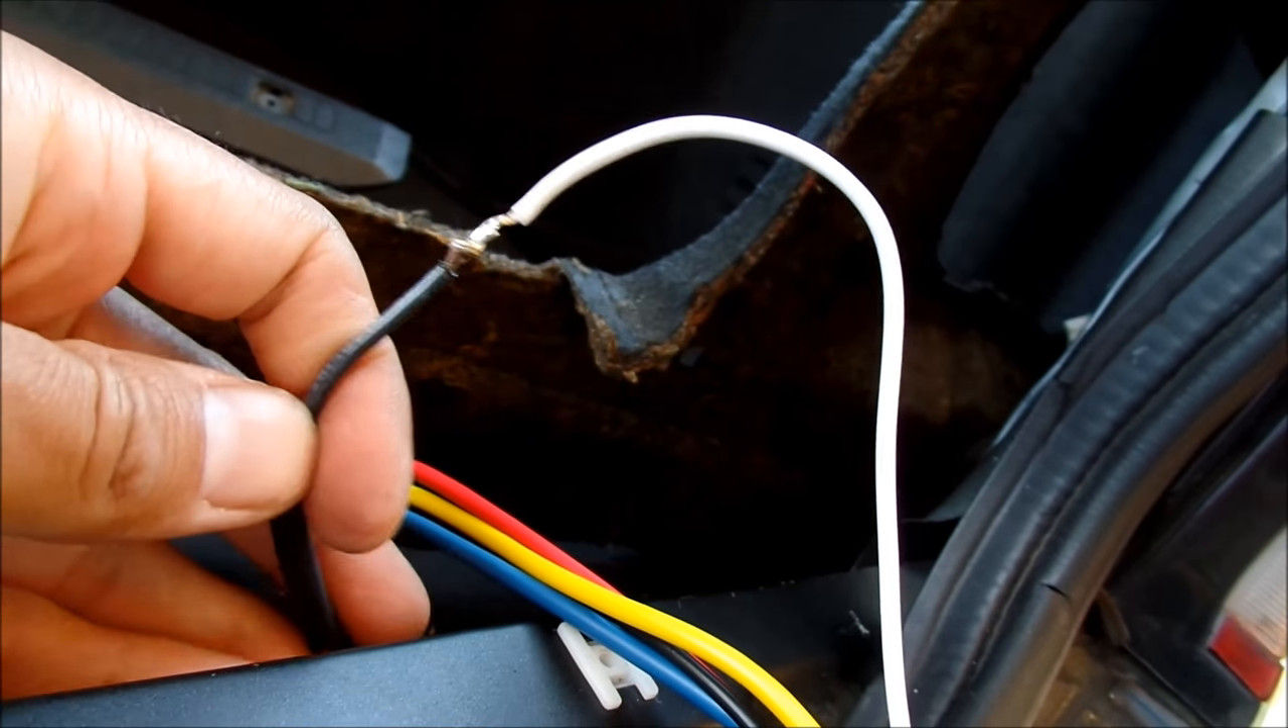Alright, so I've gone ahead and made my first, uh, solder connection.